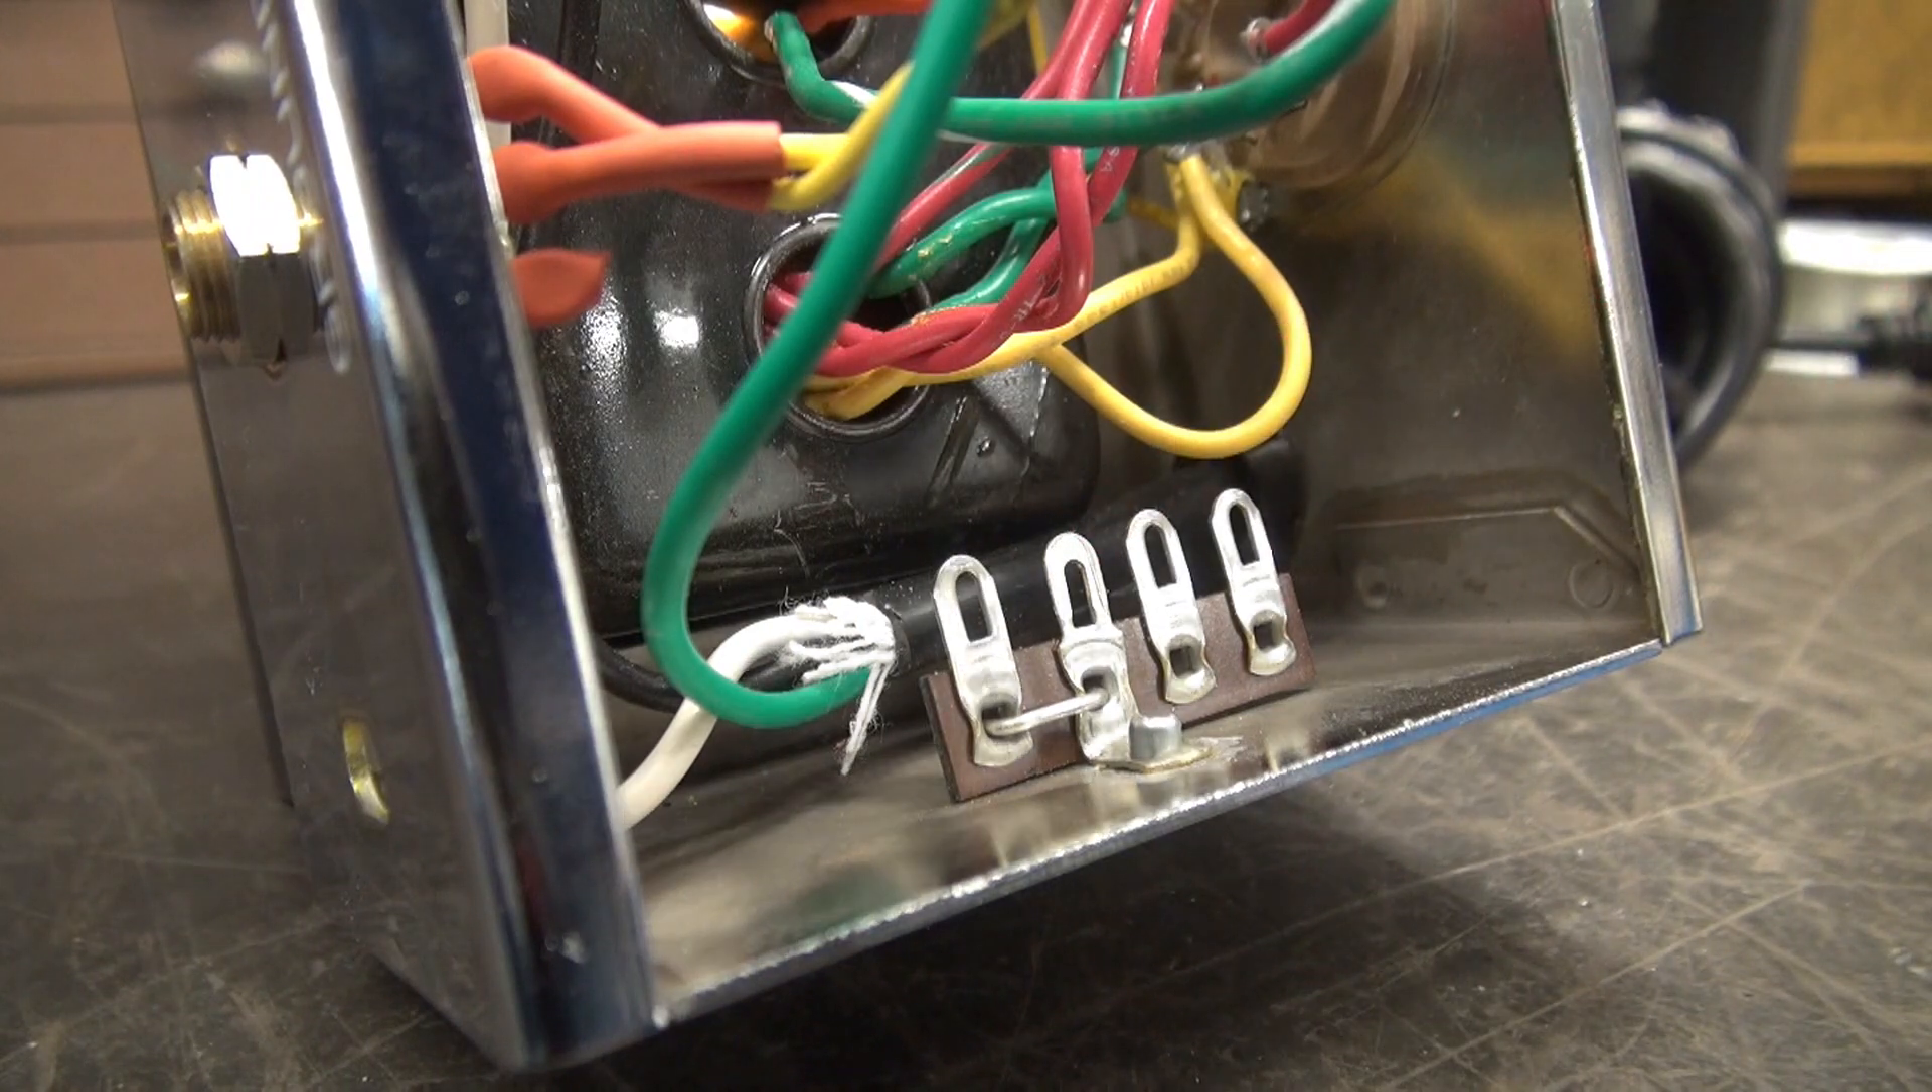I've landed a terminal board. You see the strap between these first two lugs.